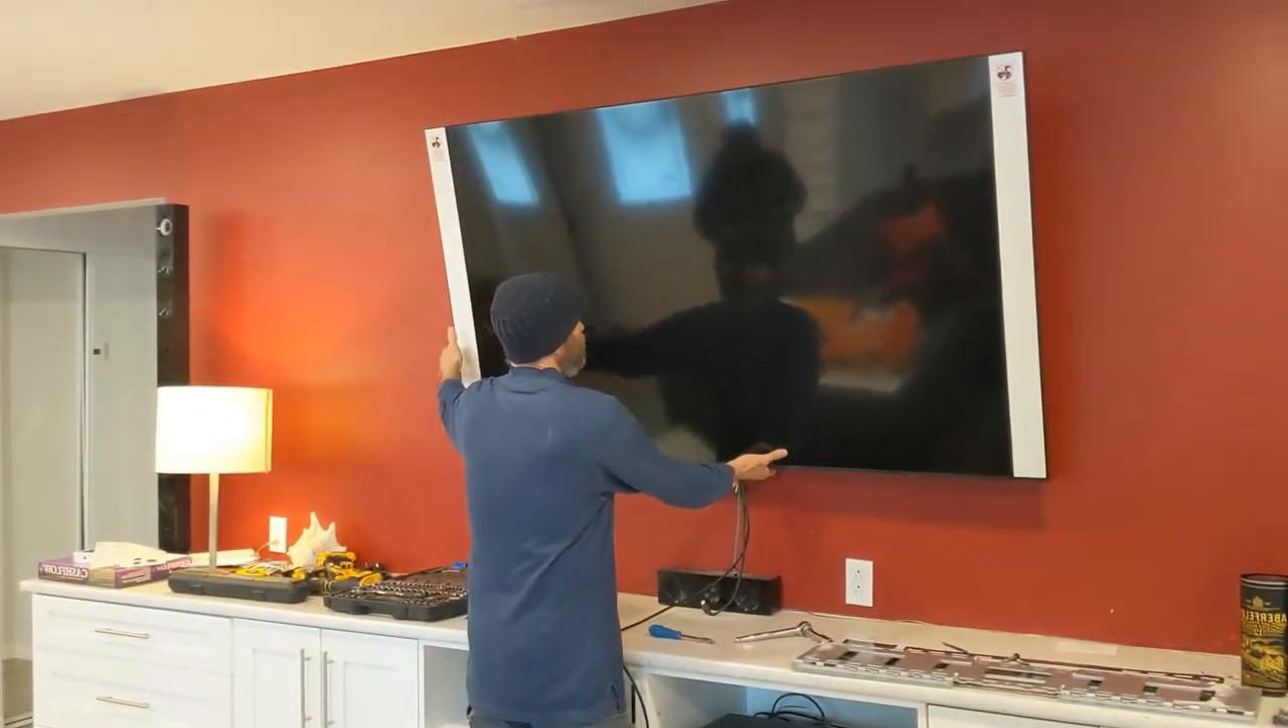The TV is up.